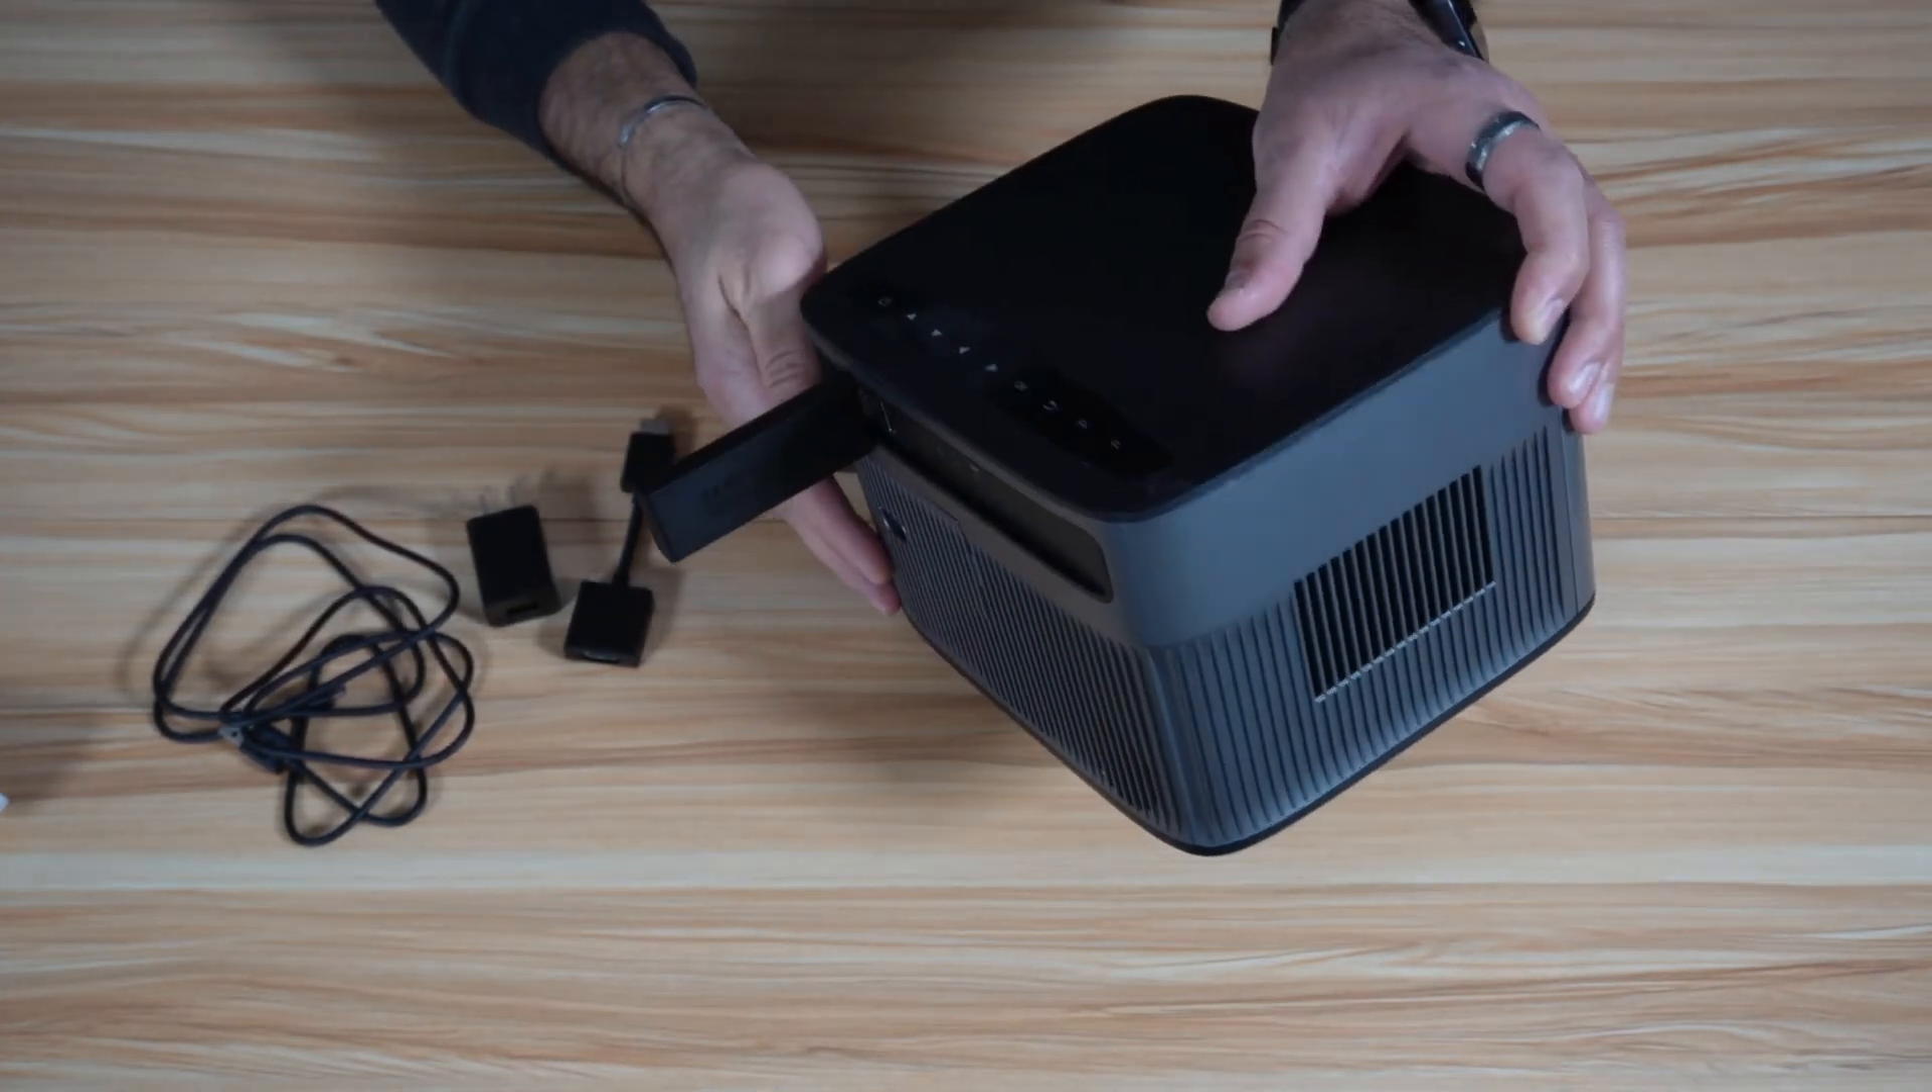But here, as you notice, my projector has a narrow opening, so the Fire Stick isn't going all the way.